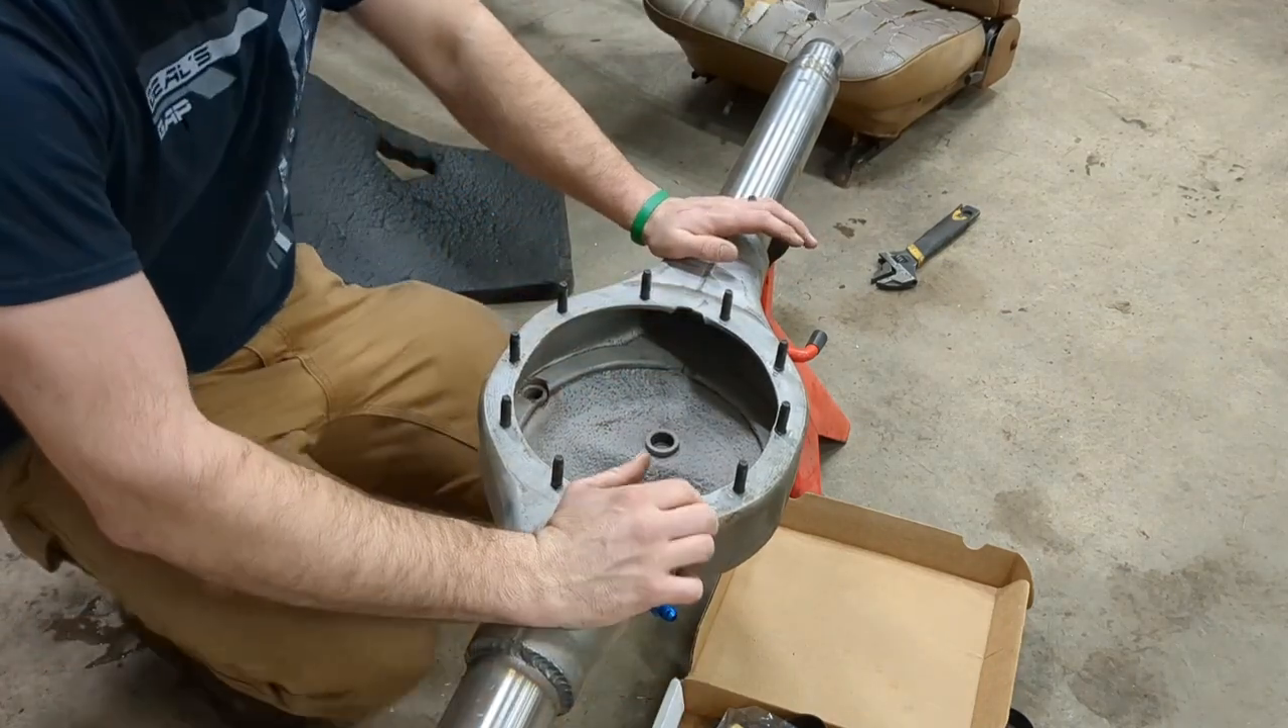Alright, so I just went ahead and got the studs installed in the housing.